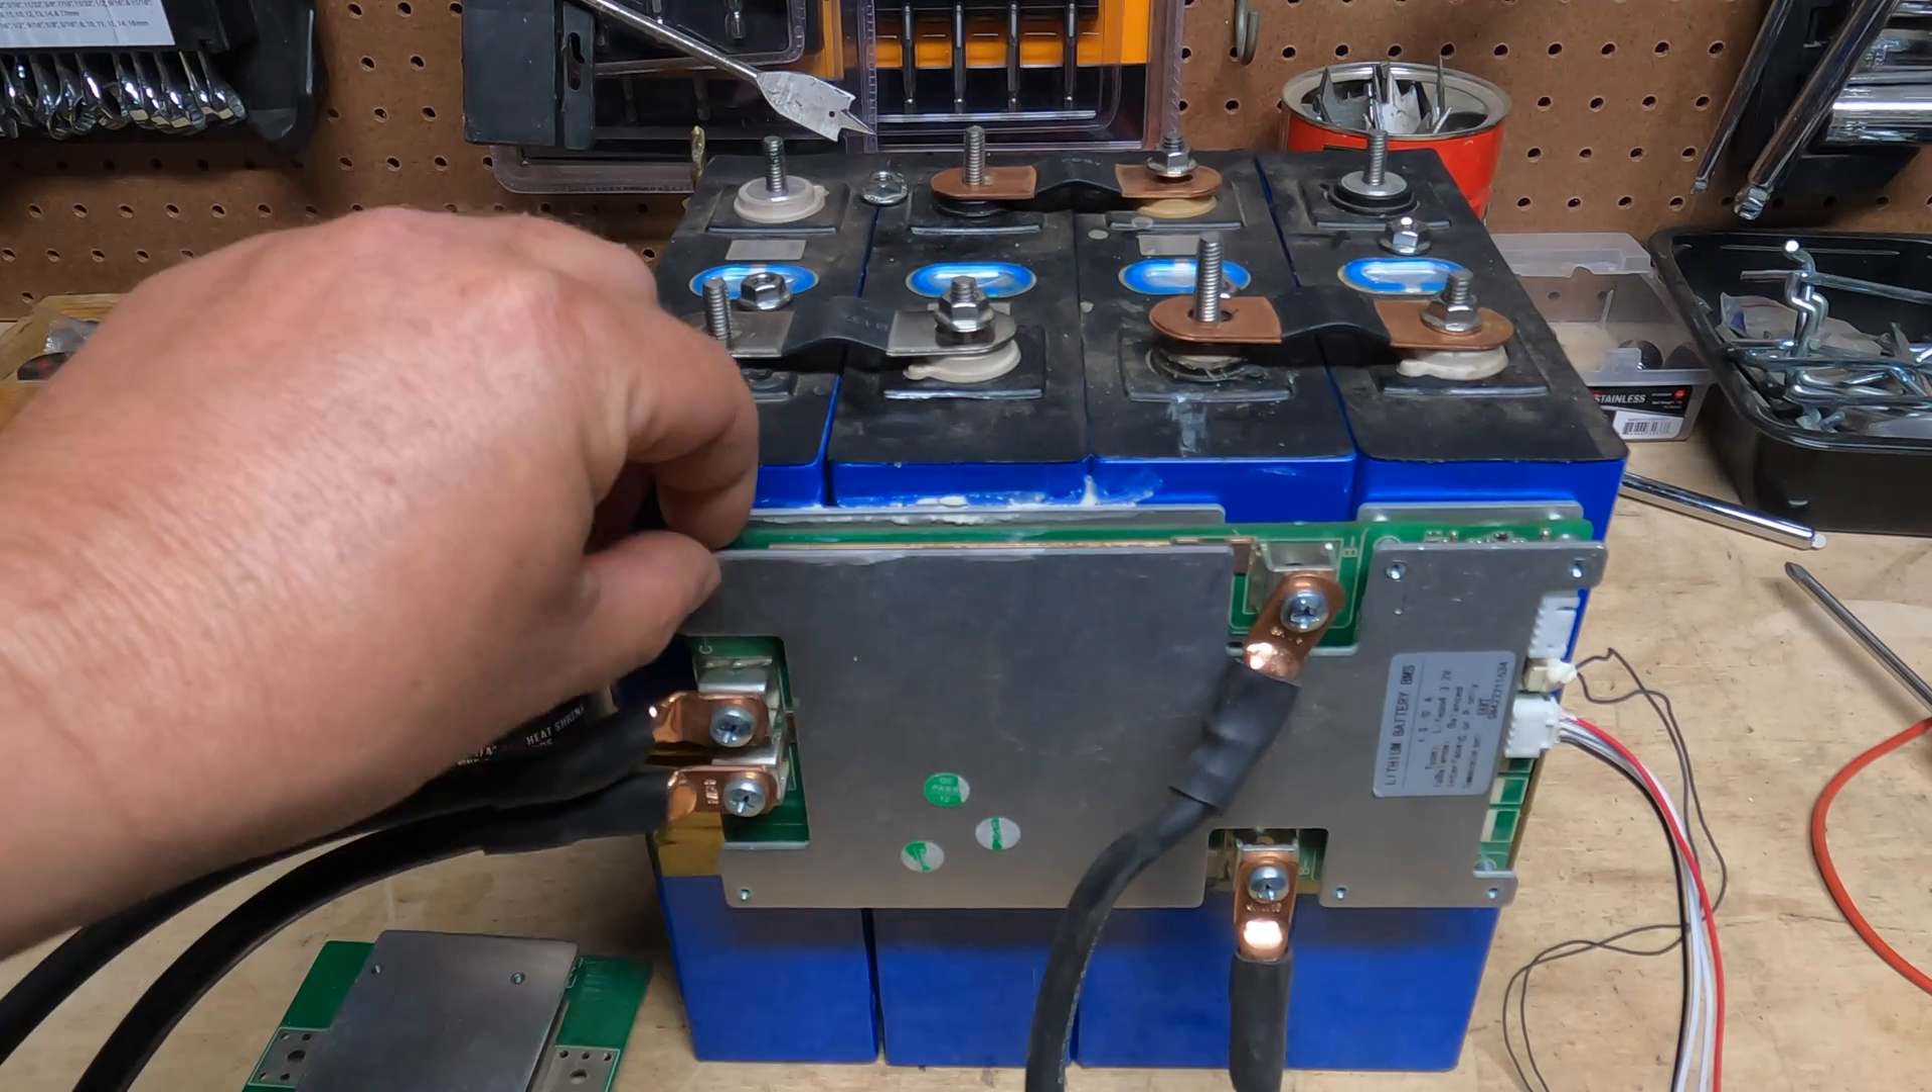And then I'll come back in a day or so when this adhesive is set up. So my BMS has been attached to the cell.